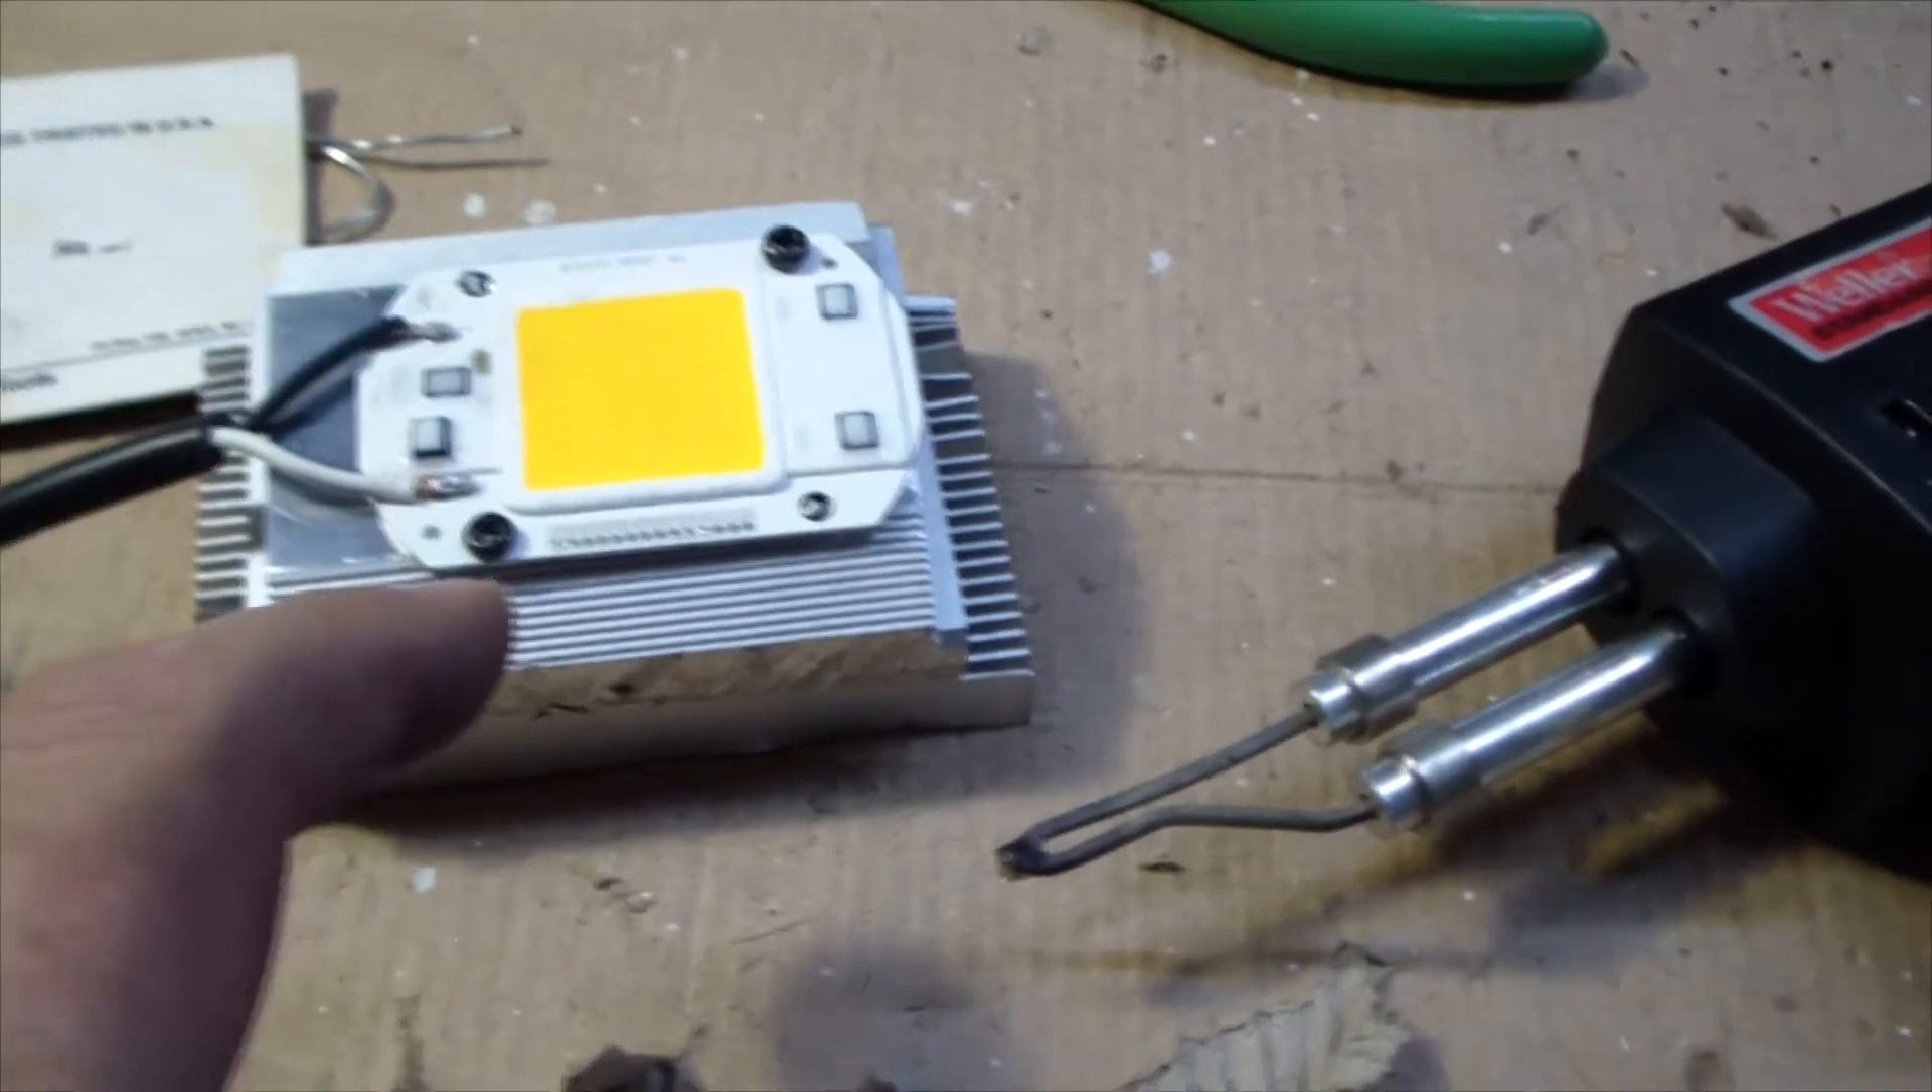I drilled some holes in the heat sink and screwed down the LED module to the heat sink.